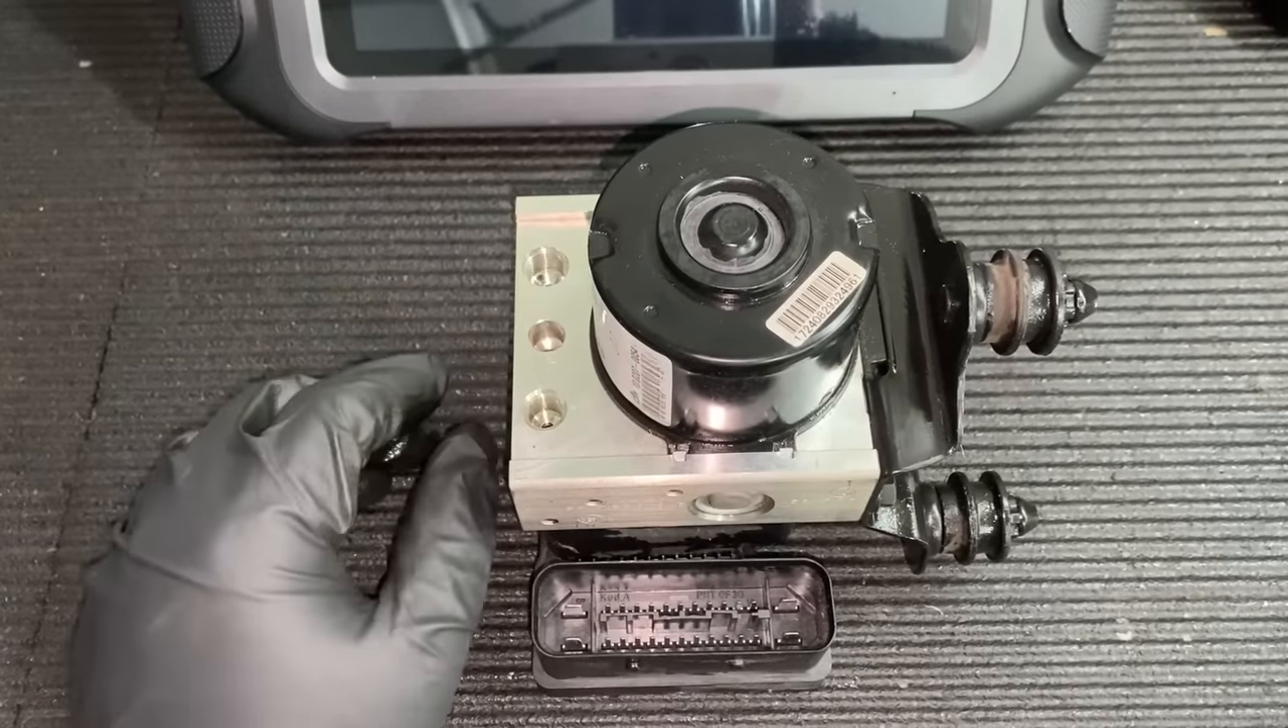All right guys so i managed to get the abs module and pump assembly out of the vehicle.